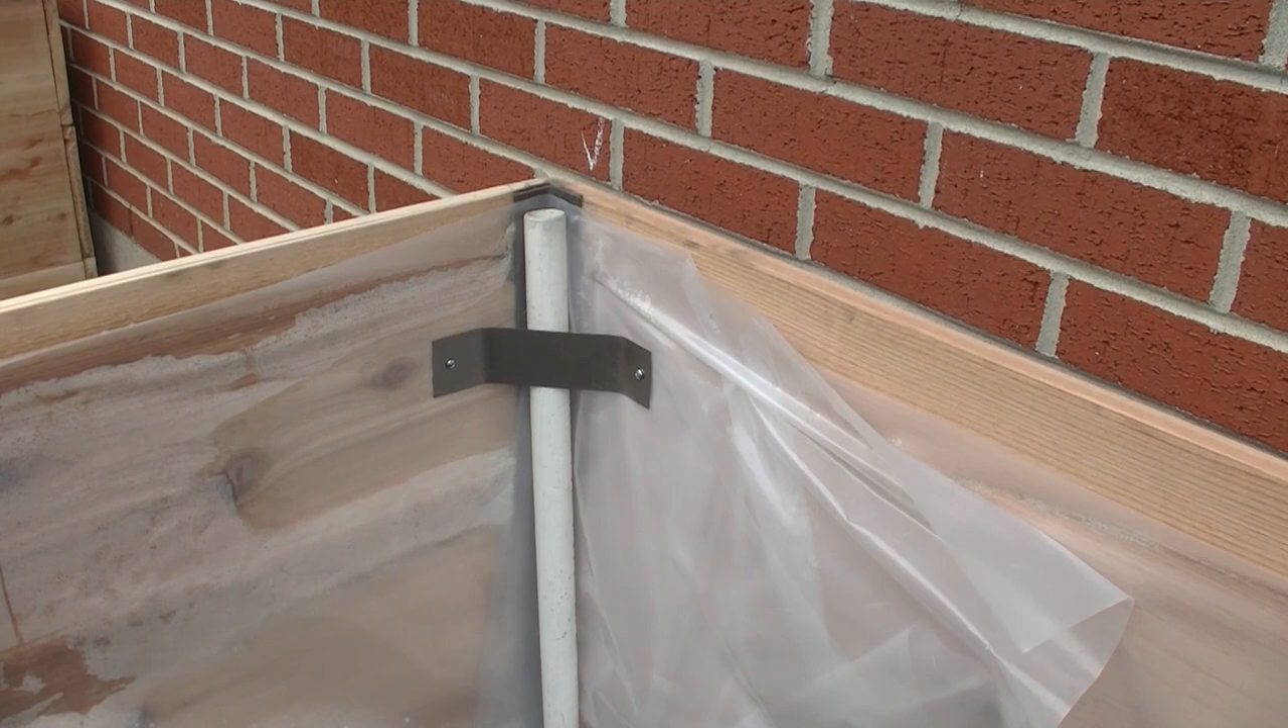And in this case, uh, these, I just made sure that tube stayed in there with just a piece of piece of sheet metal screwed into the side.